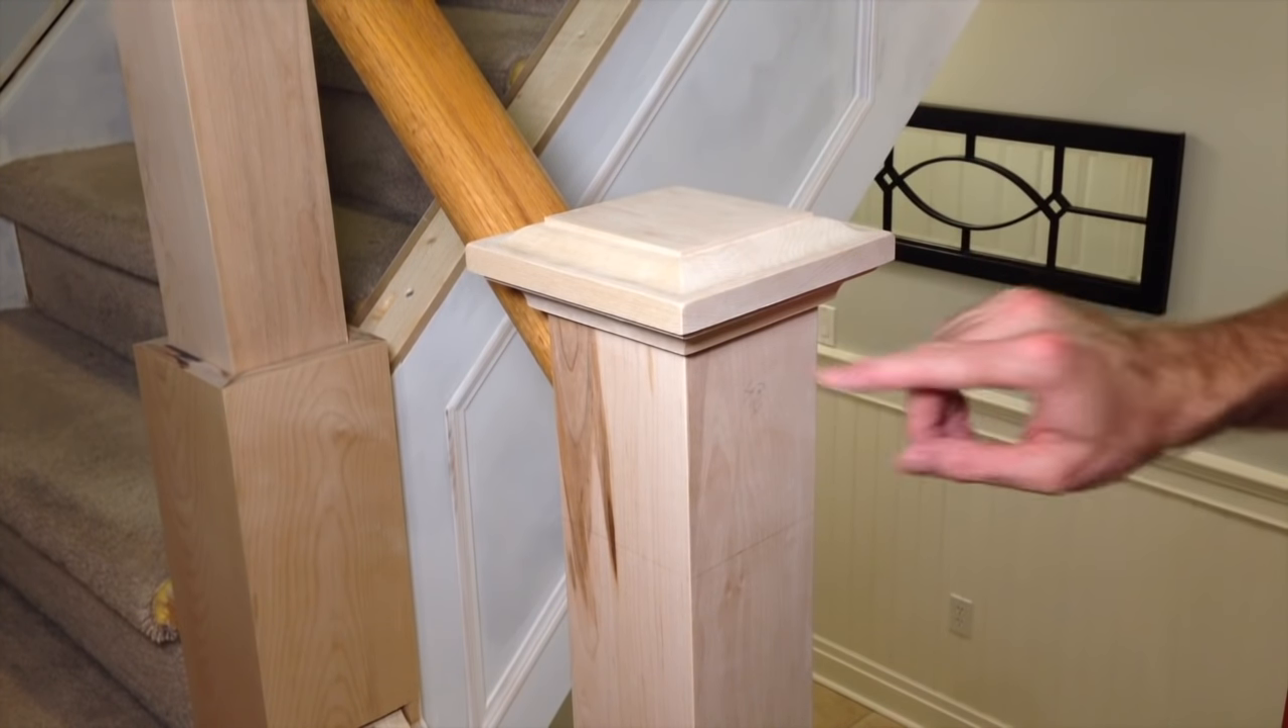I've attached a newel post cap here, and I've measured down where I think is the appropriate distance to give a nice look here and a balance between the top and bottom section.